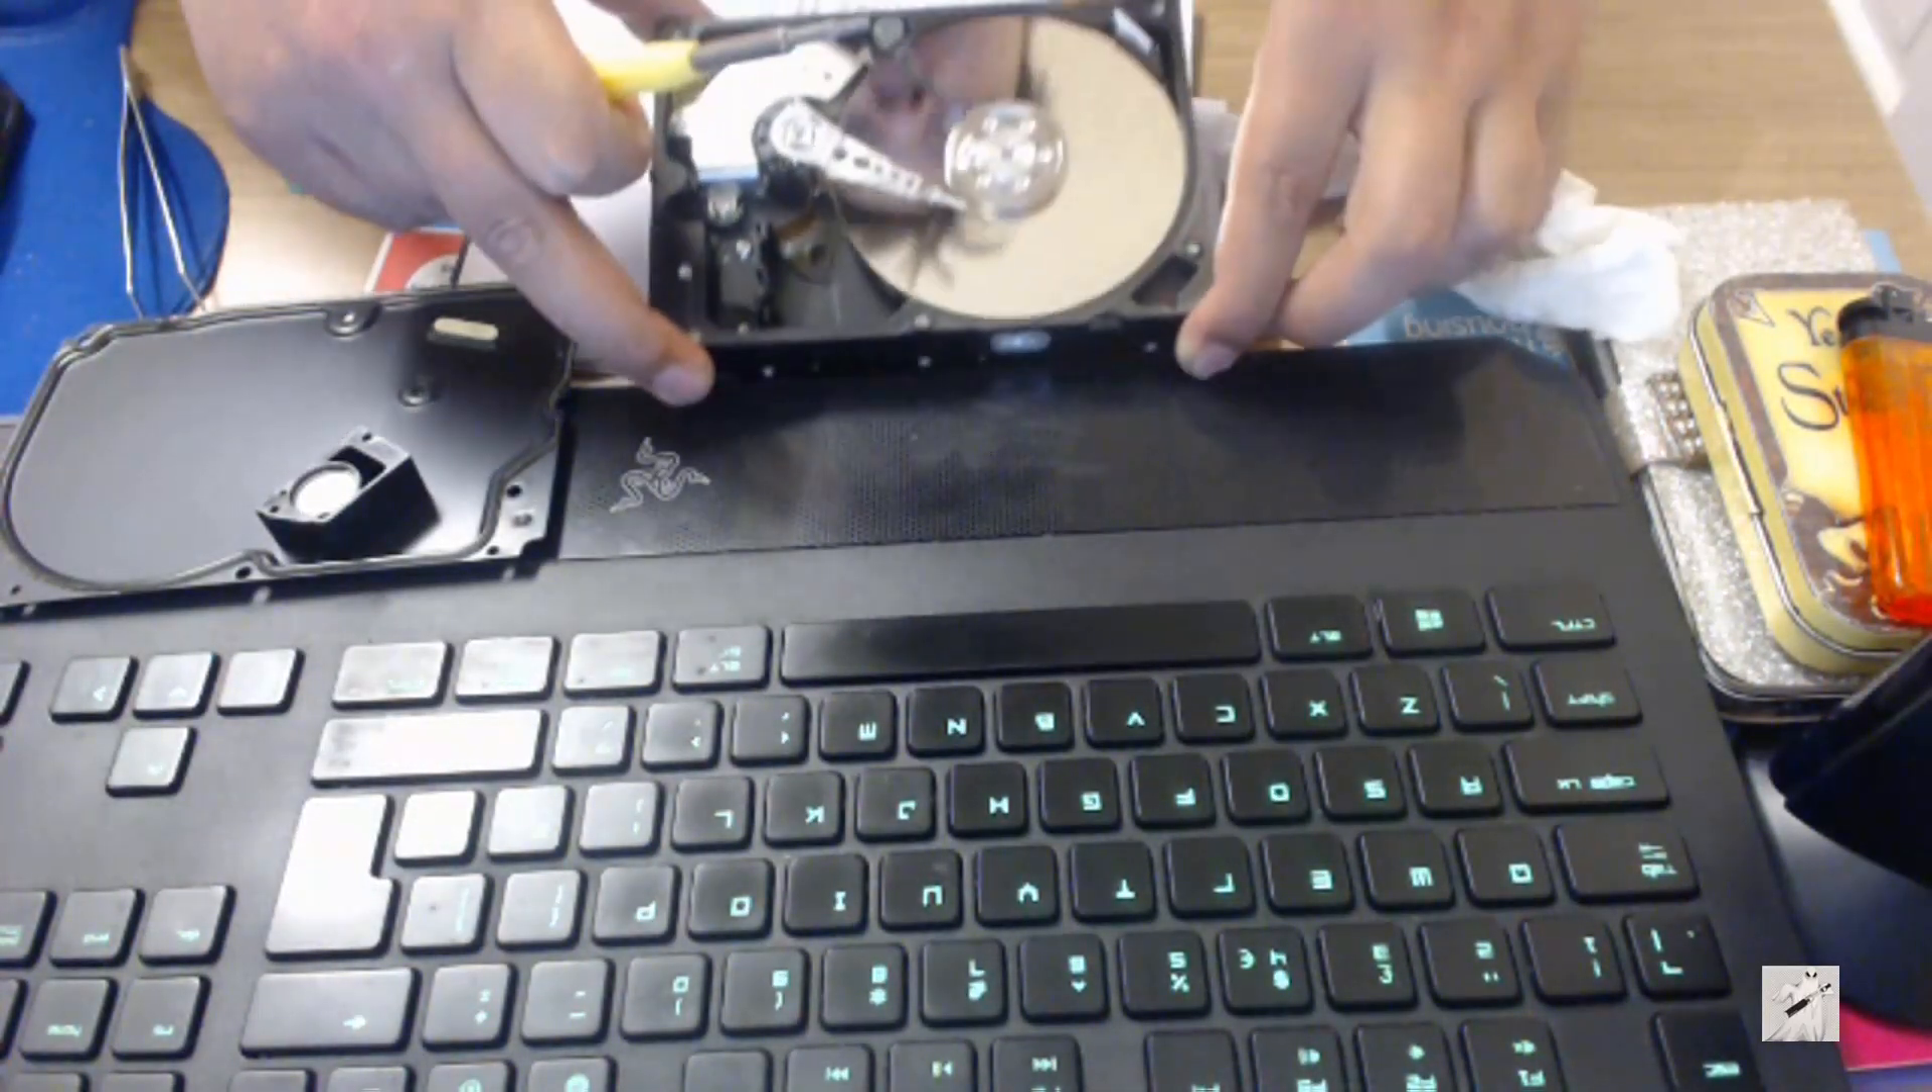And you can see the arm, the arm's stuck on the platter, it should be at the edge.